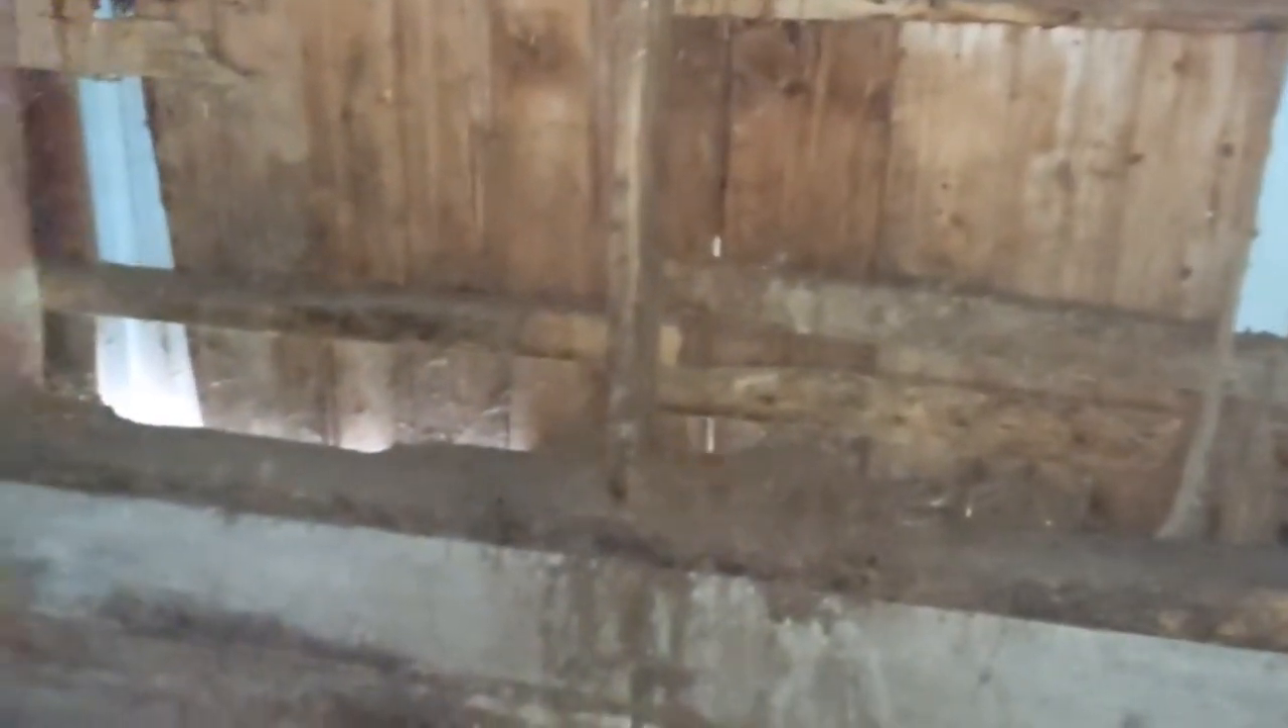All right I'm looking at this south end wall you can obviously see the gapping or the lights coming in.